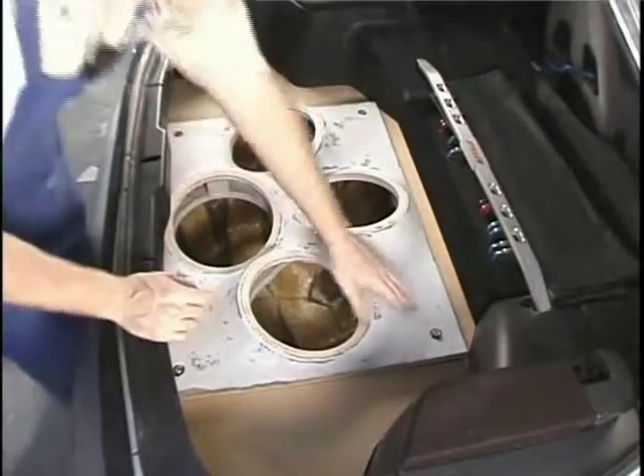We're ready to put the enclosure back in. Okay, as you can see it fits in real nice.